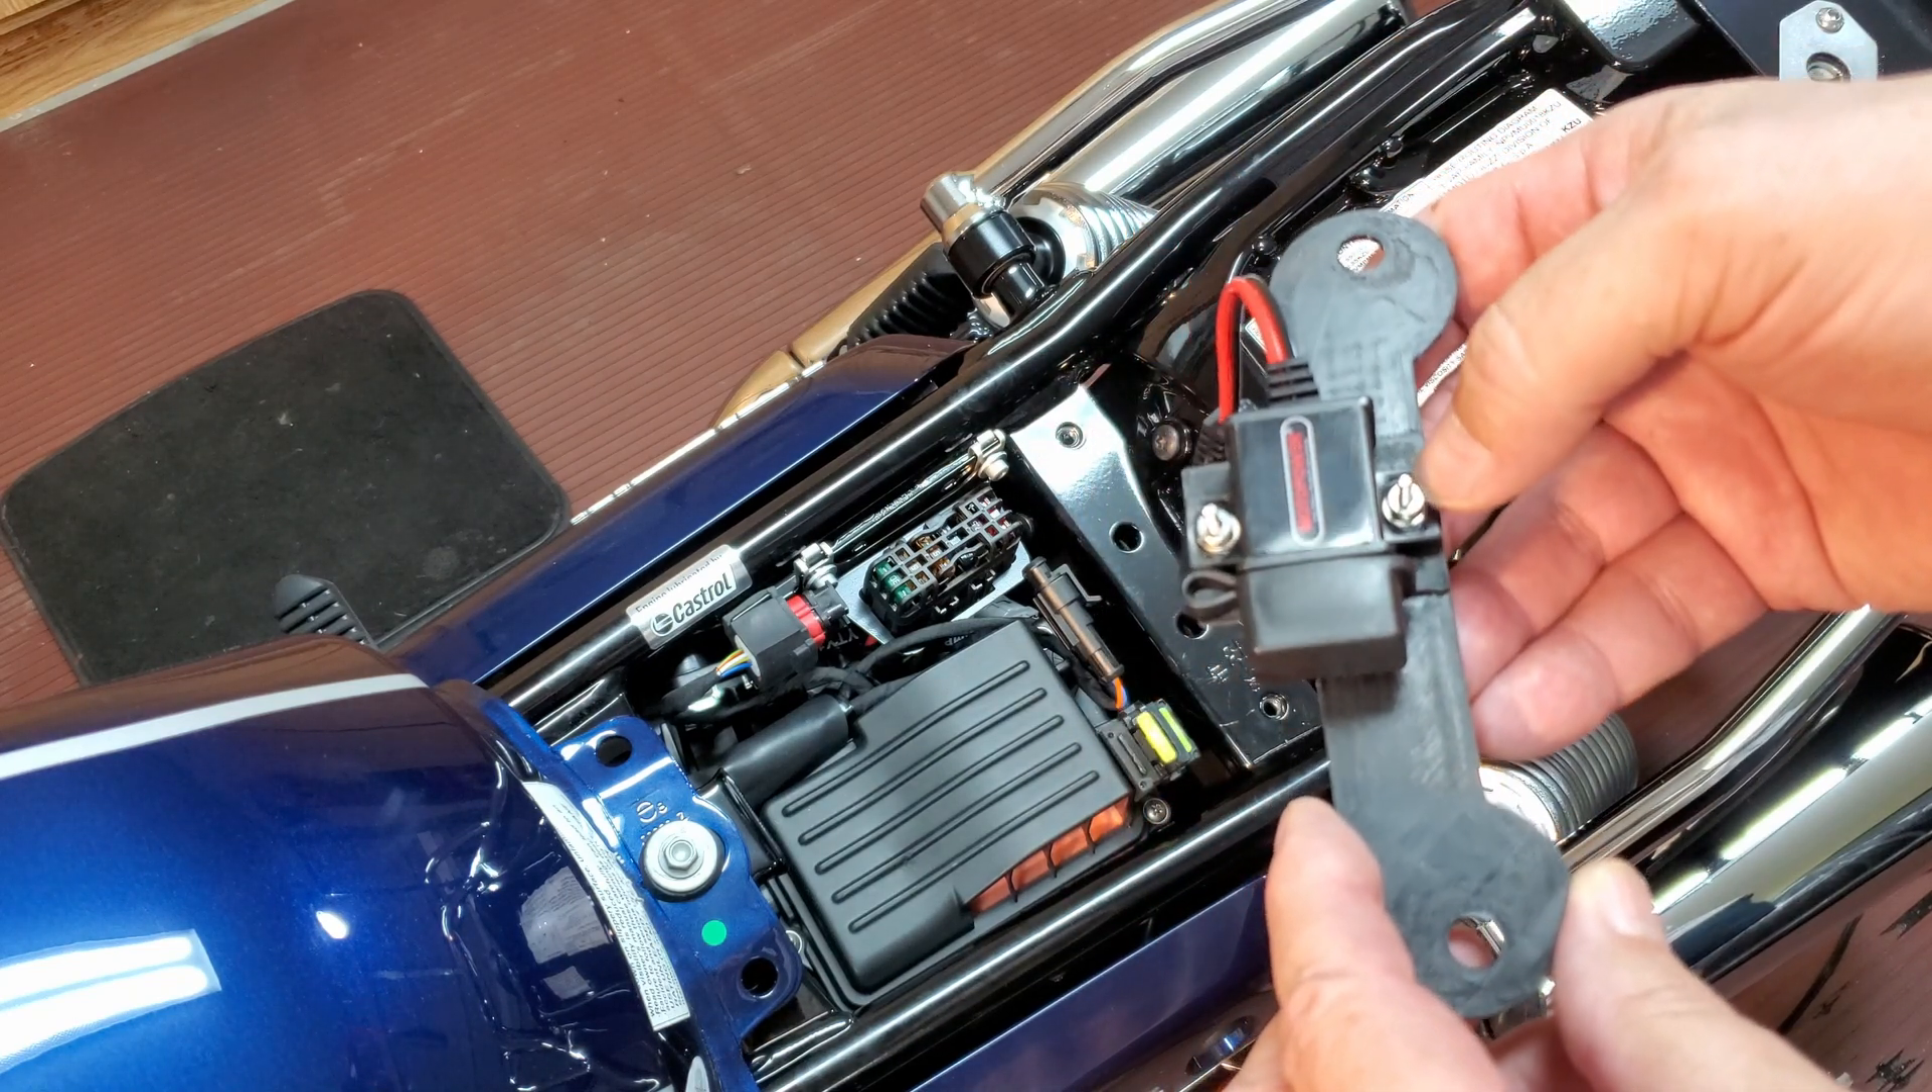I have the charger bolted to the bracket with some 440 machine screws.